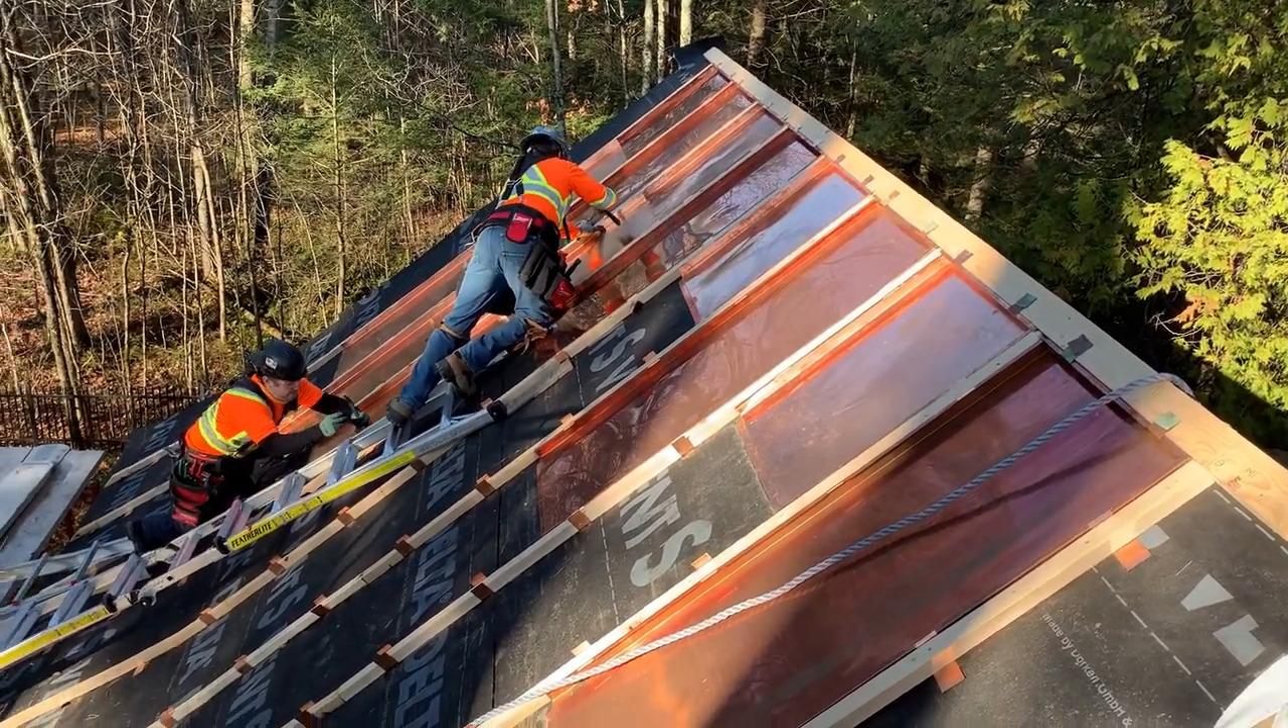As you can see, the first few pans of copper are being installed and at the roof ridge, a new detail that will ensure a much better waterproof seal.